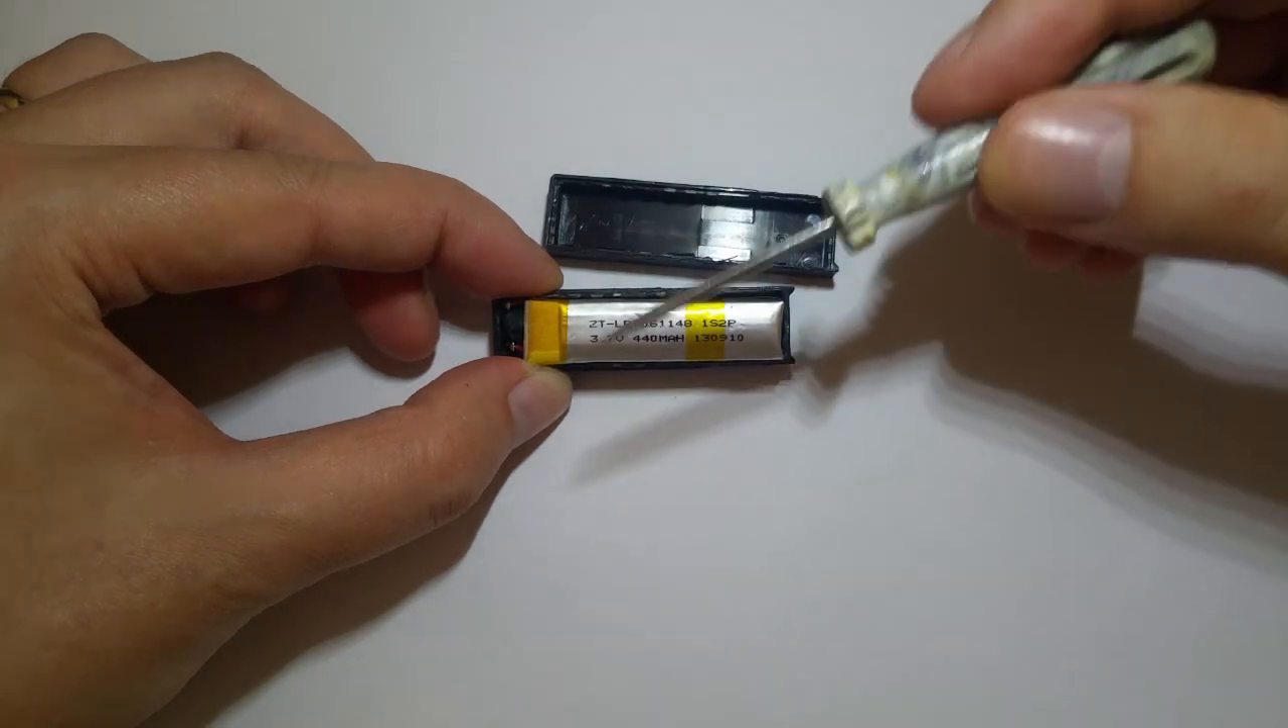And voila! The case is open.